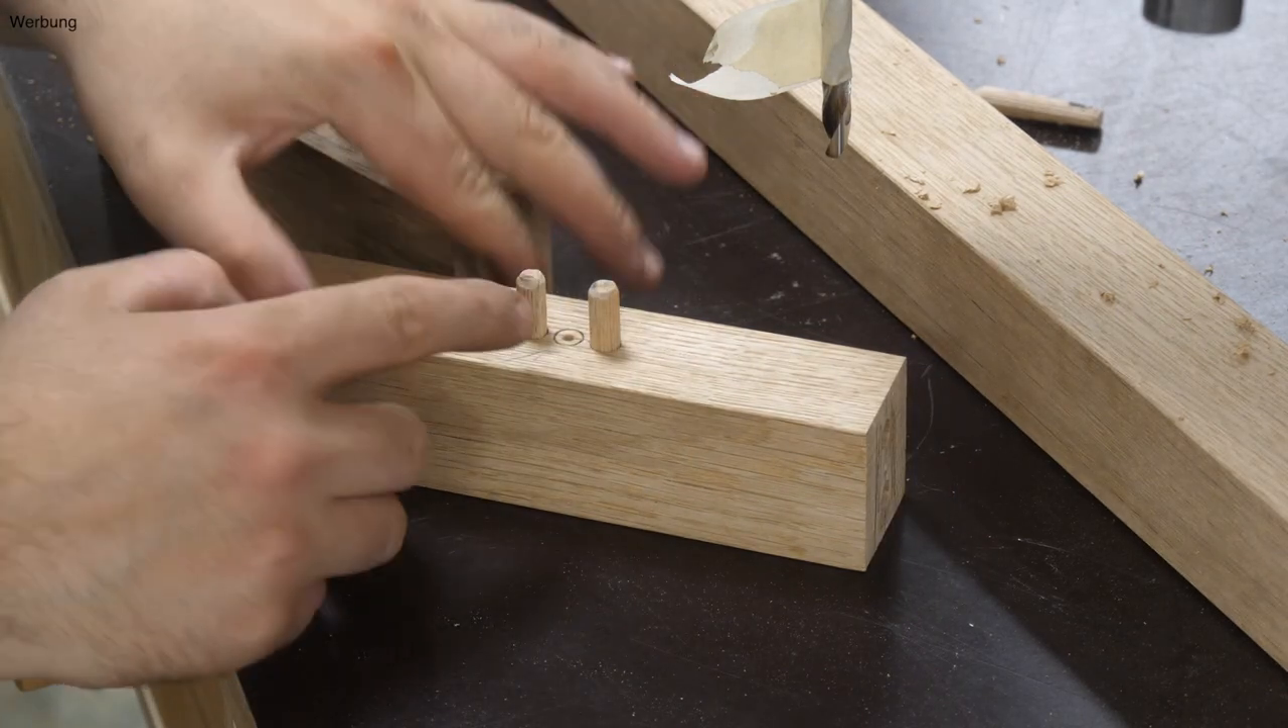Die Dübel habe ich hier schon drin.